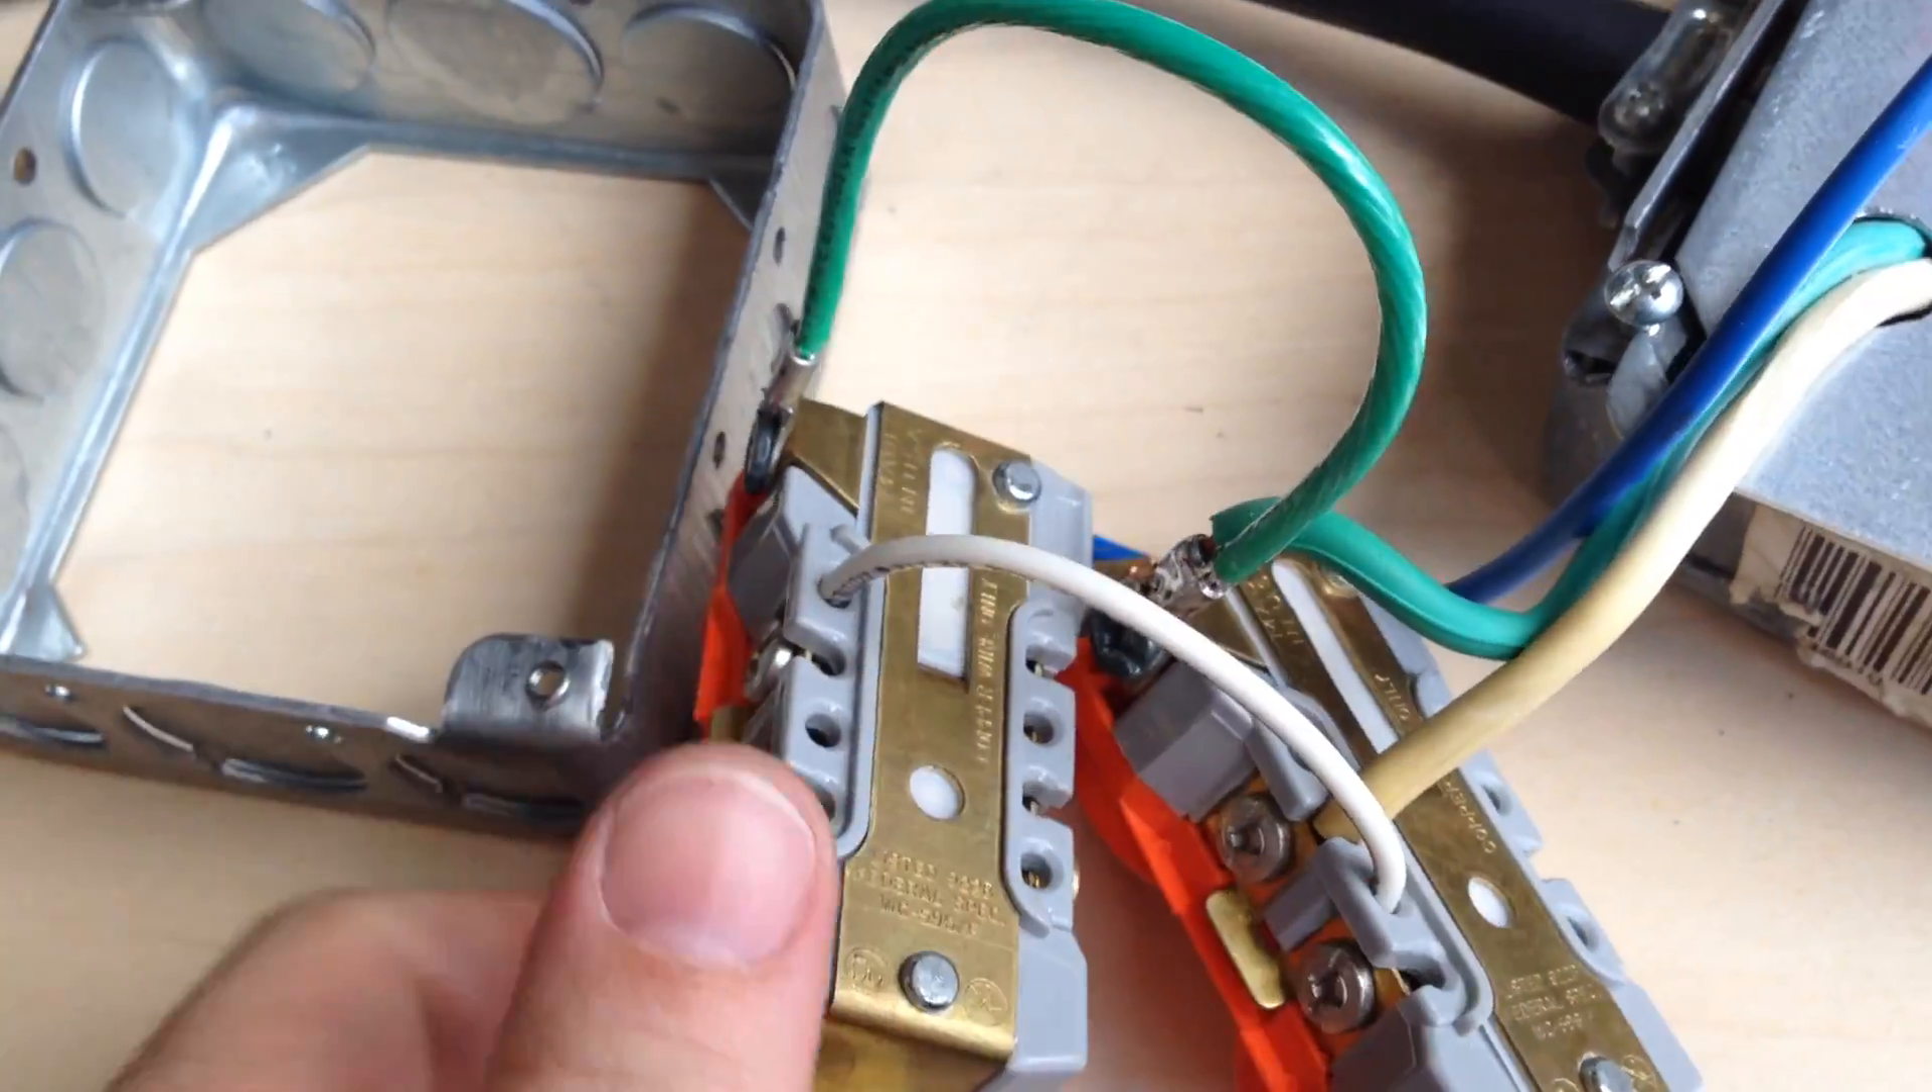Alright, so I've got the neutrals and grounds hooked up.